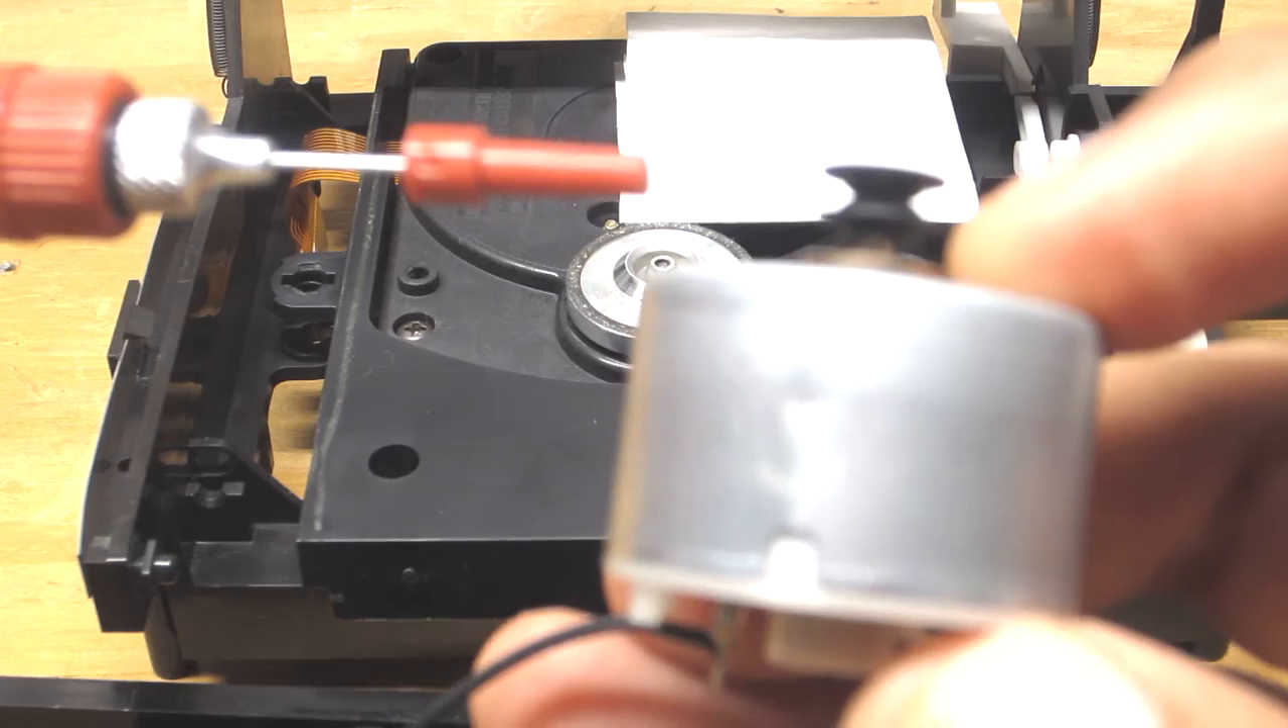And I don't have the motor clamped in right now, so let me just pull it out.